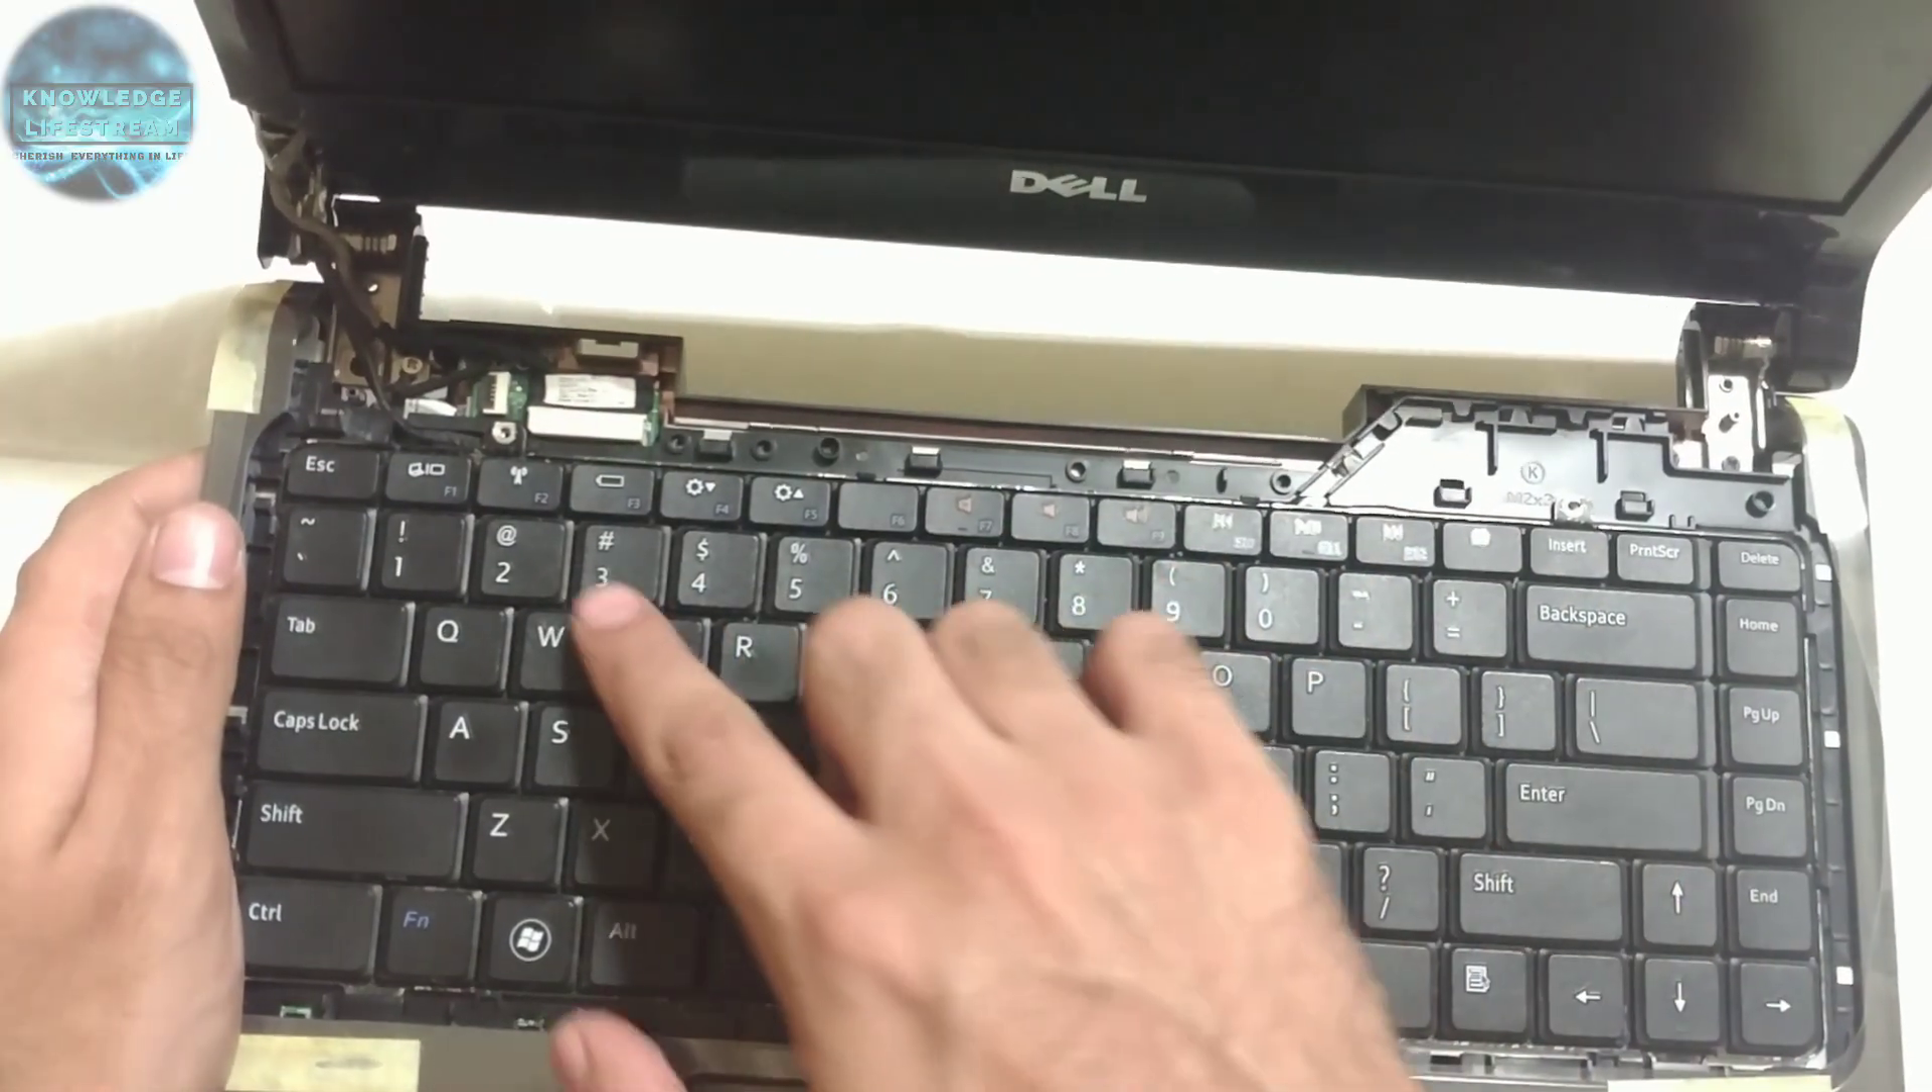The keyboard is placed on top.